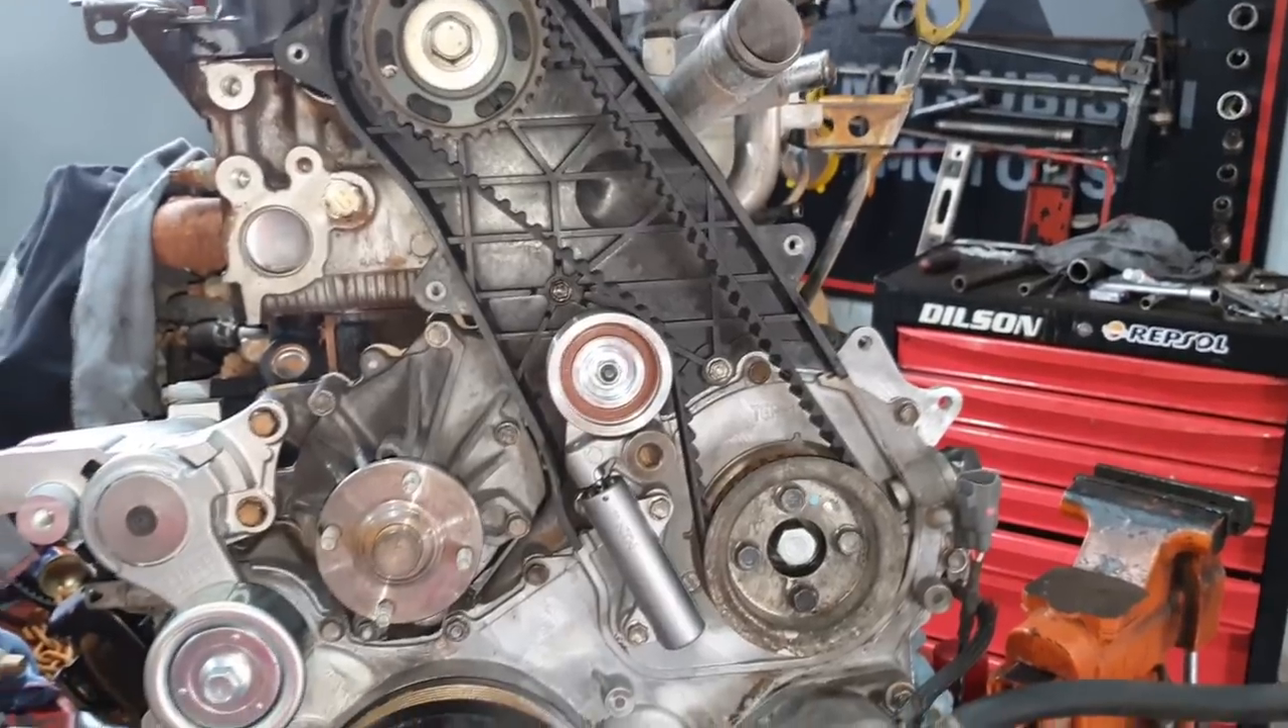Tá aqui montado Esse aí é o mecanismo da correia dentada moçada da Hilux.